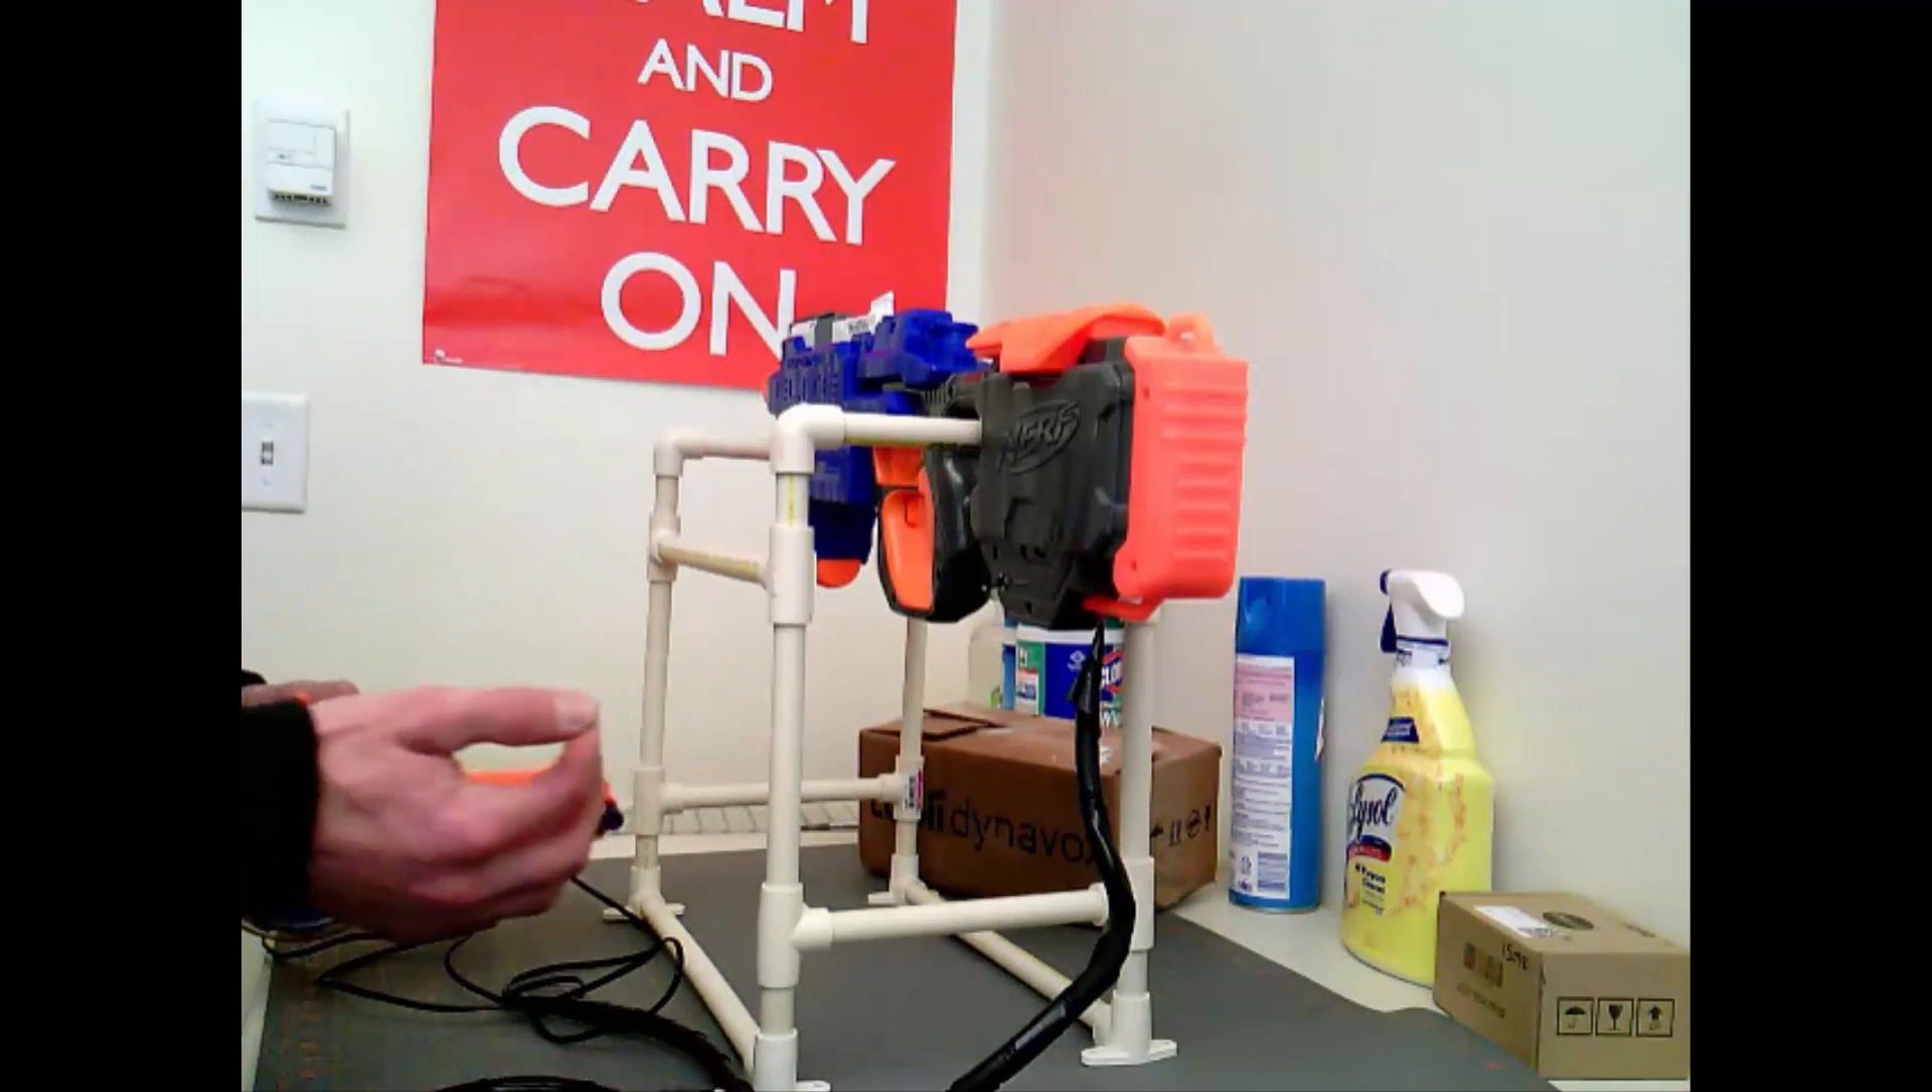Okay, so we've got the gun reassembled.